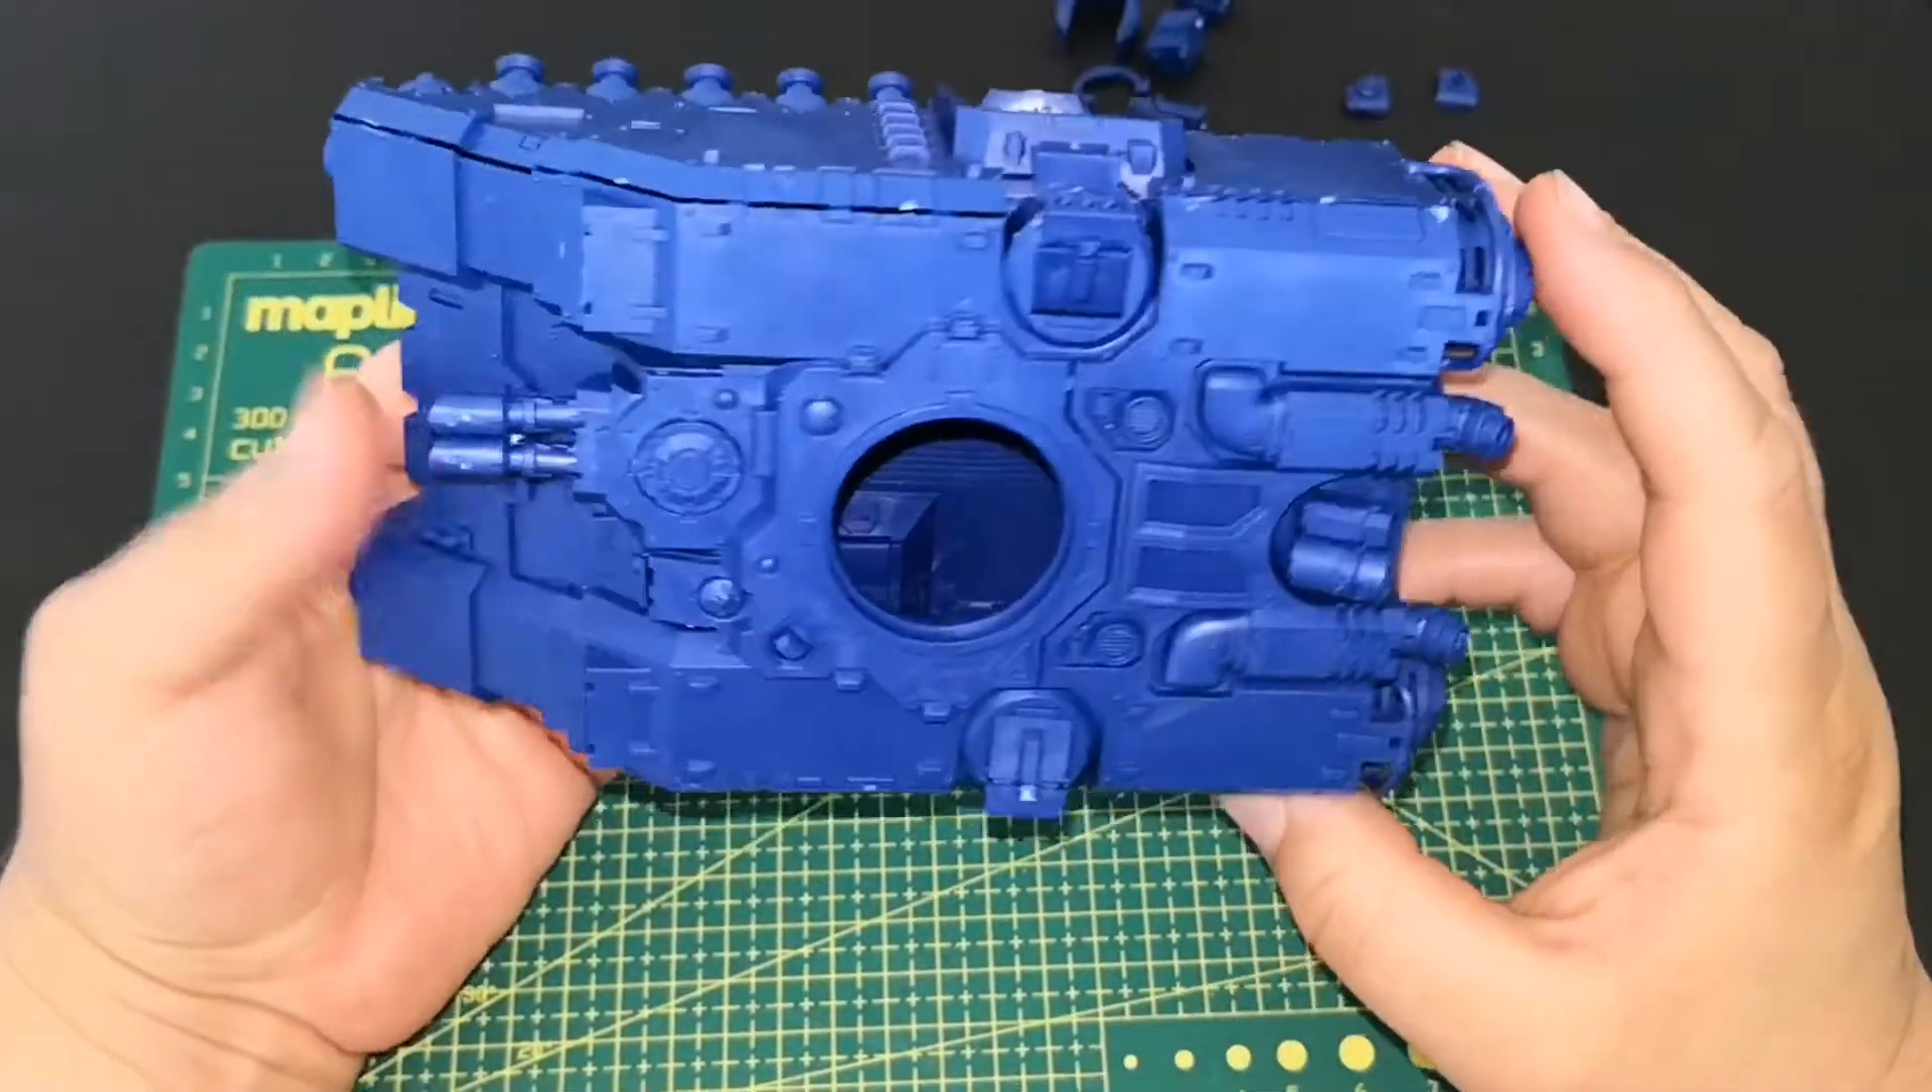So we're now starting to get some weapons on our on our tank.